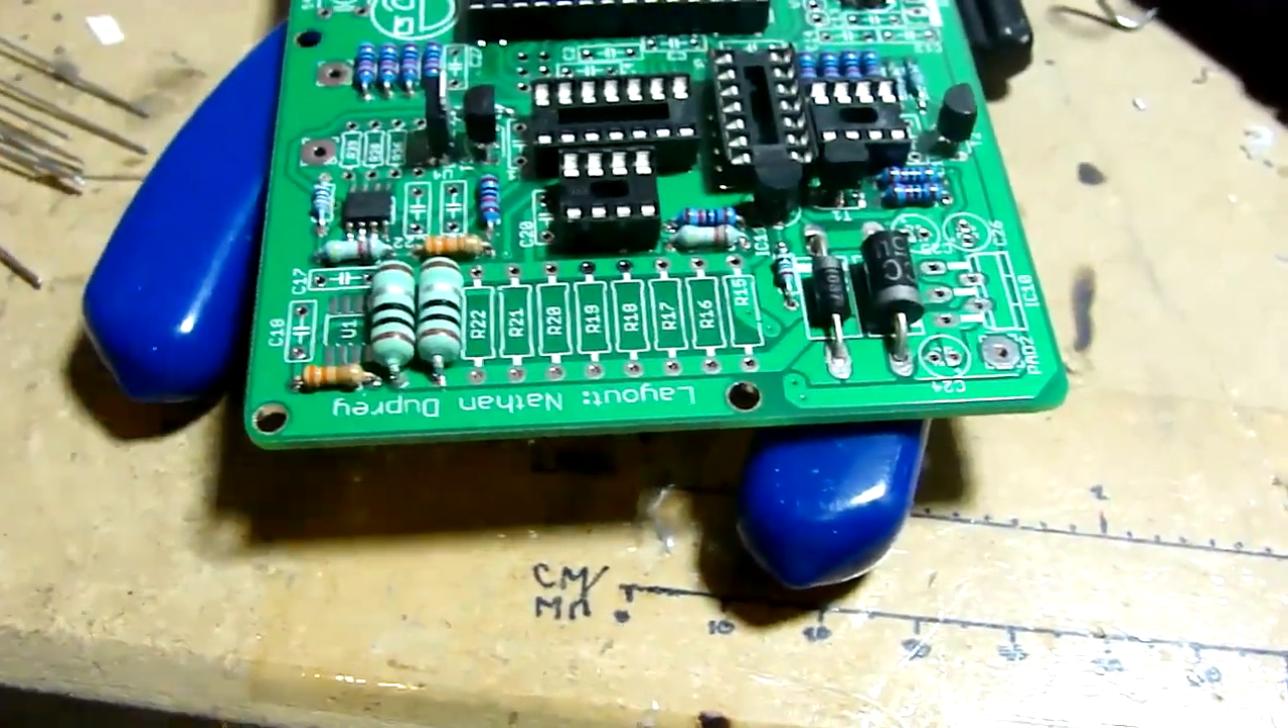You can see I've put two of these resistors in. But, they're too big and I can't and I'm not going to be able to put all of them in.